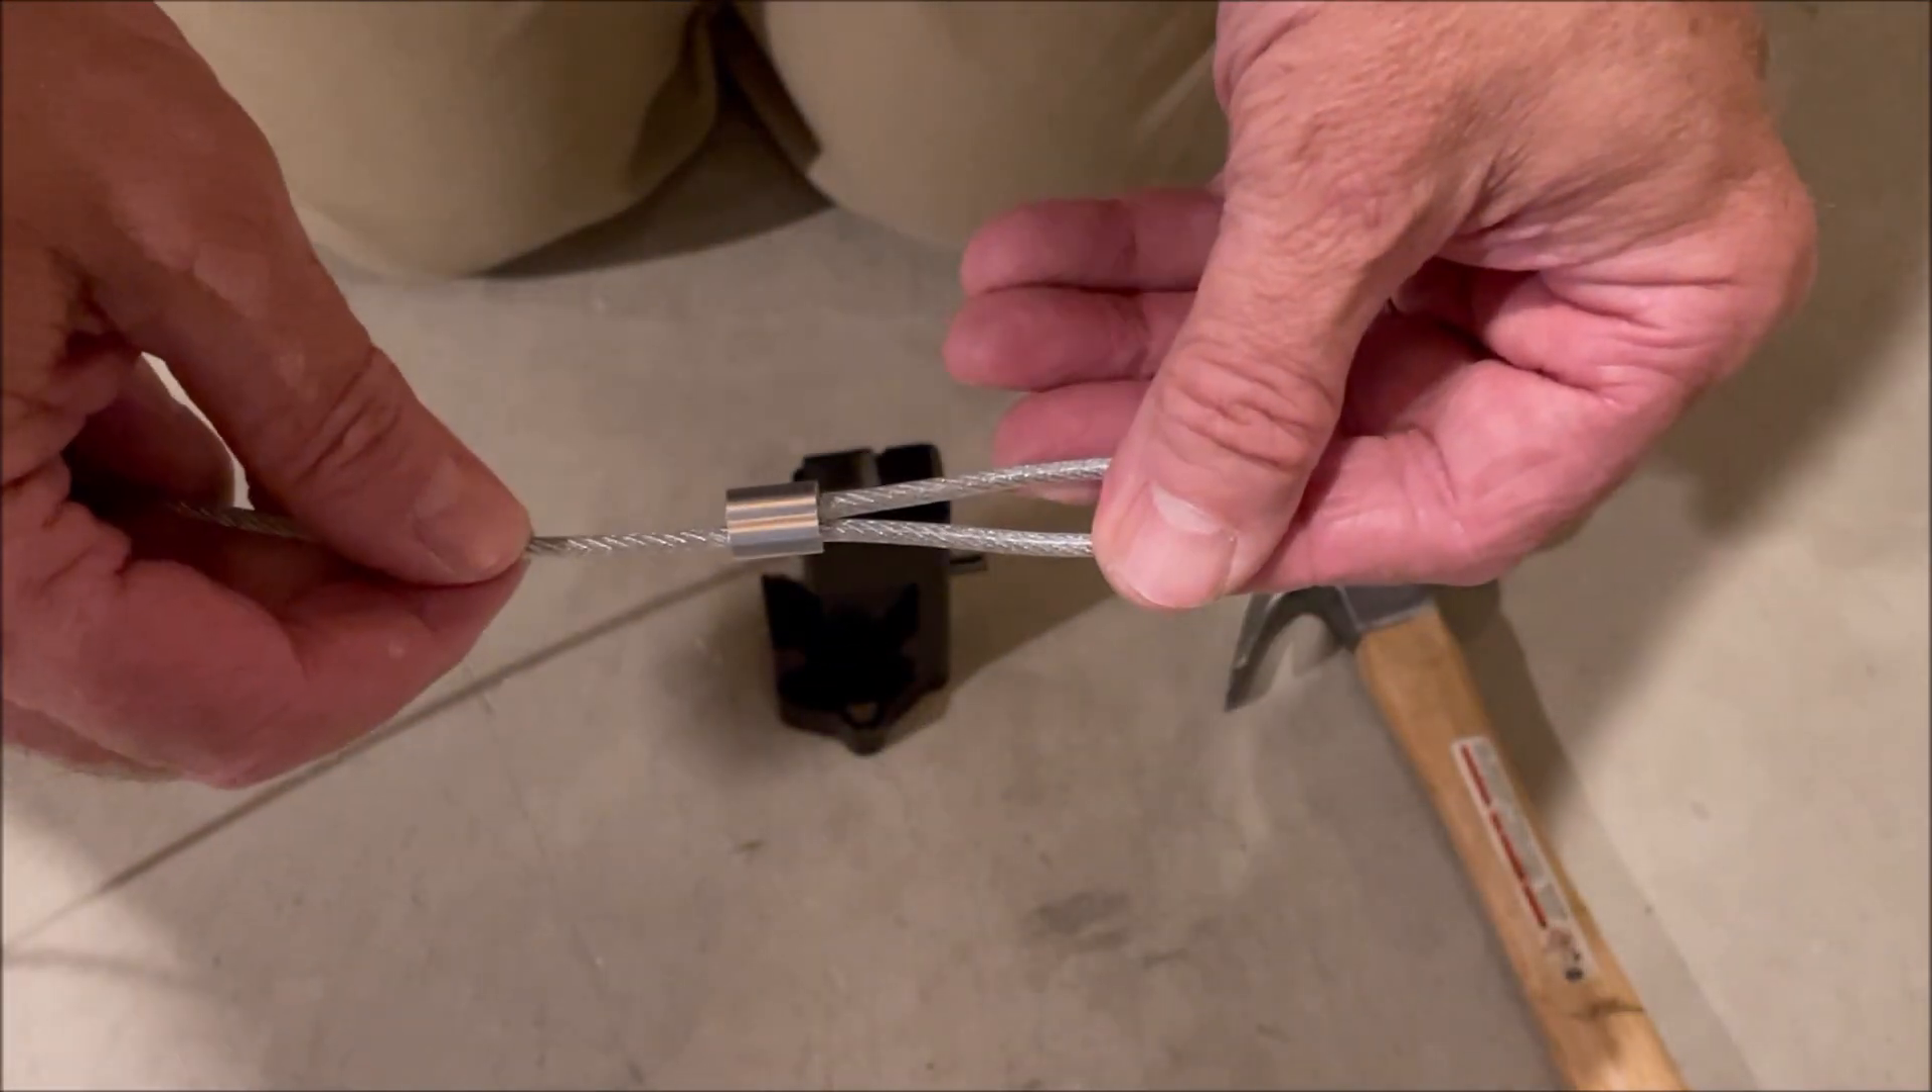Okay, YouTube, I've used this connector here and I've made a couple inch loop in our cable for one end that's going to hook to our padlock or however we're going to secure it.